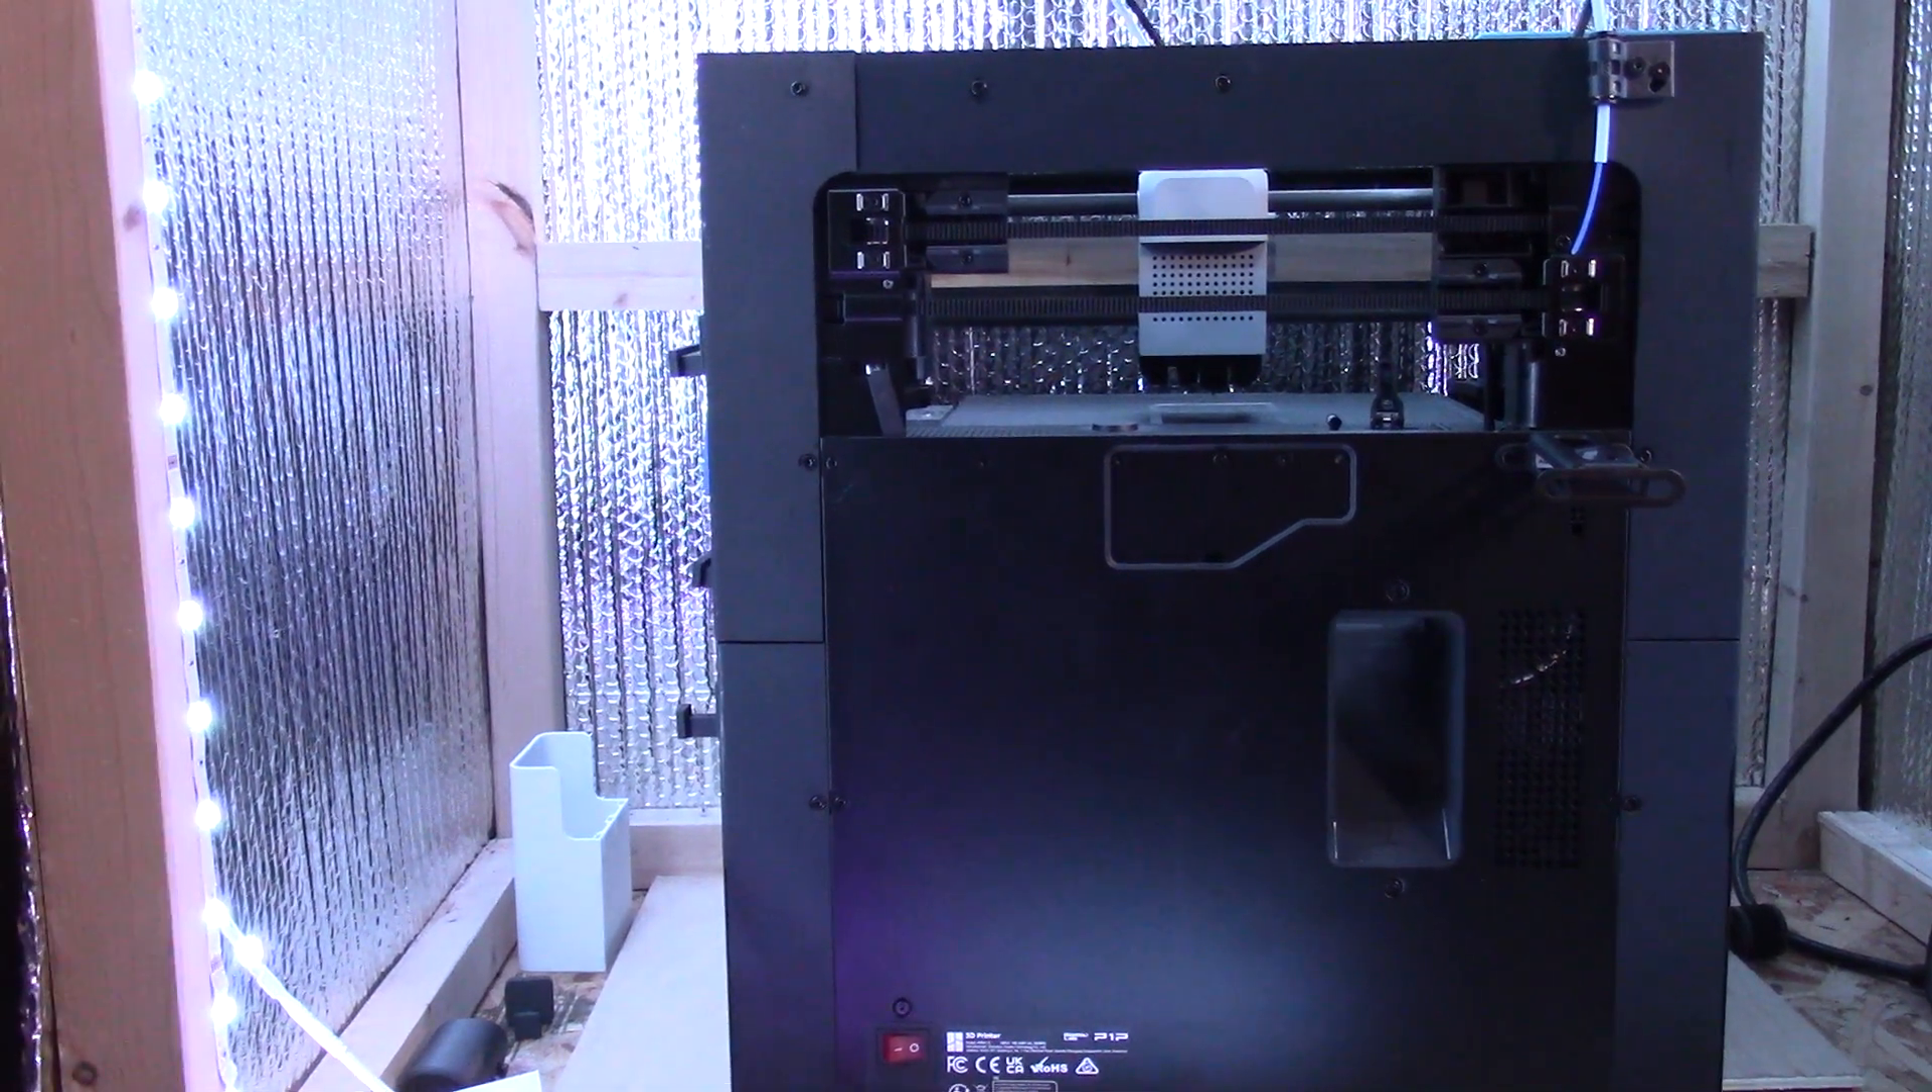So the back is on now. Nice and secure.